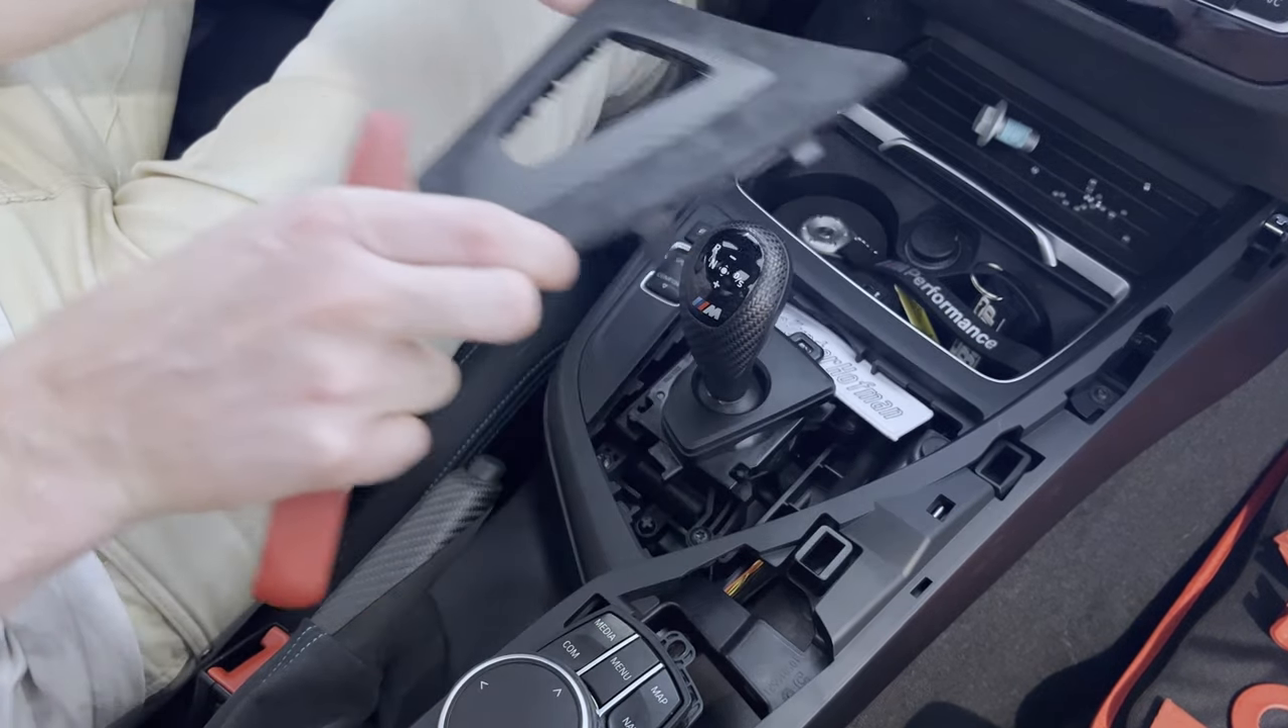So, we're going to stick our plastic tool in here and pop this panel off. There we go.